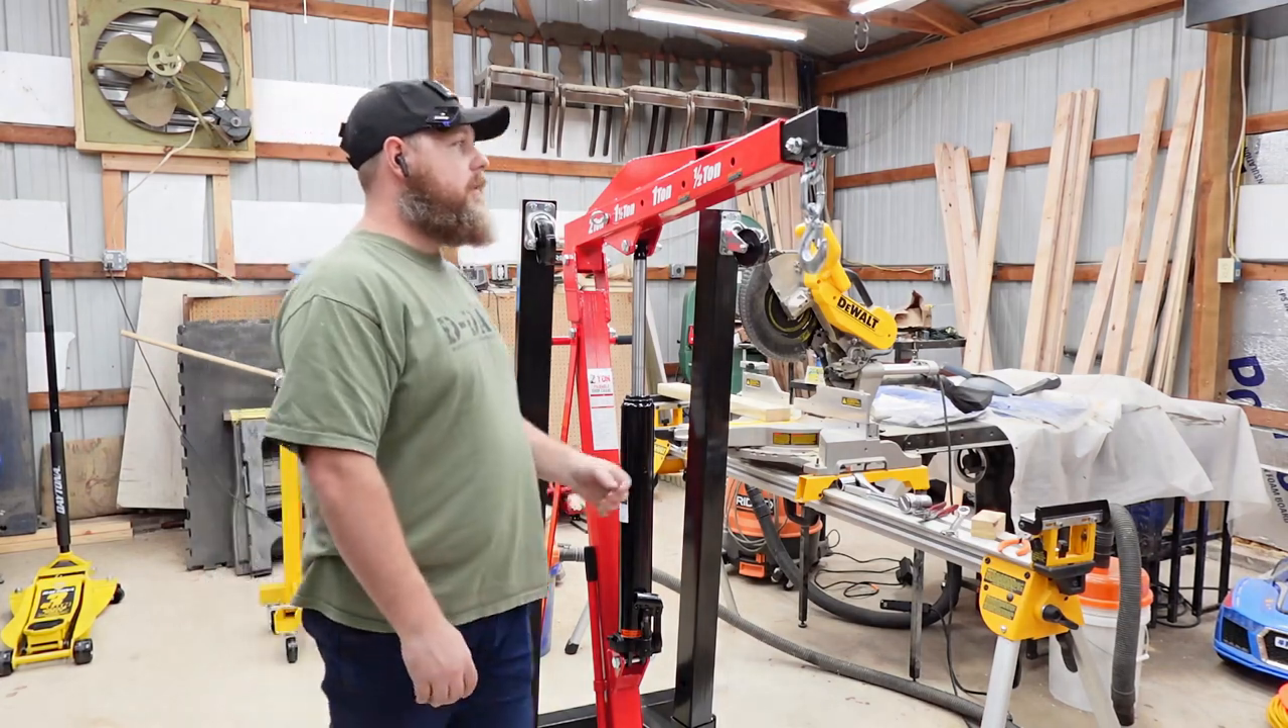Alright here we go we got the cherry picker put together.